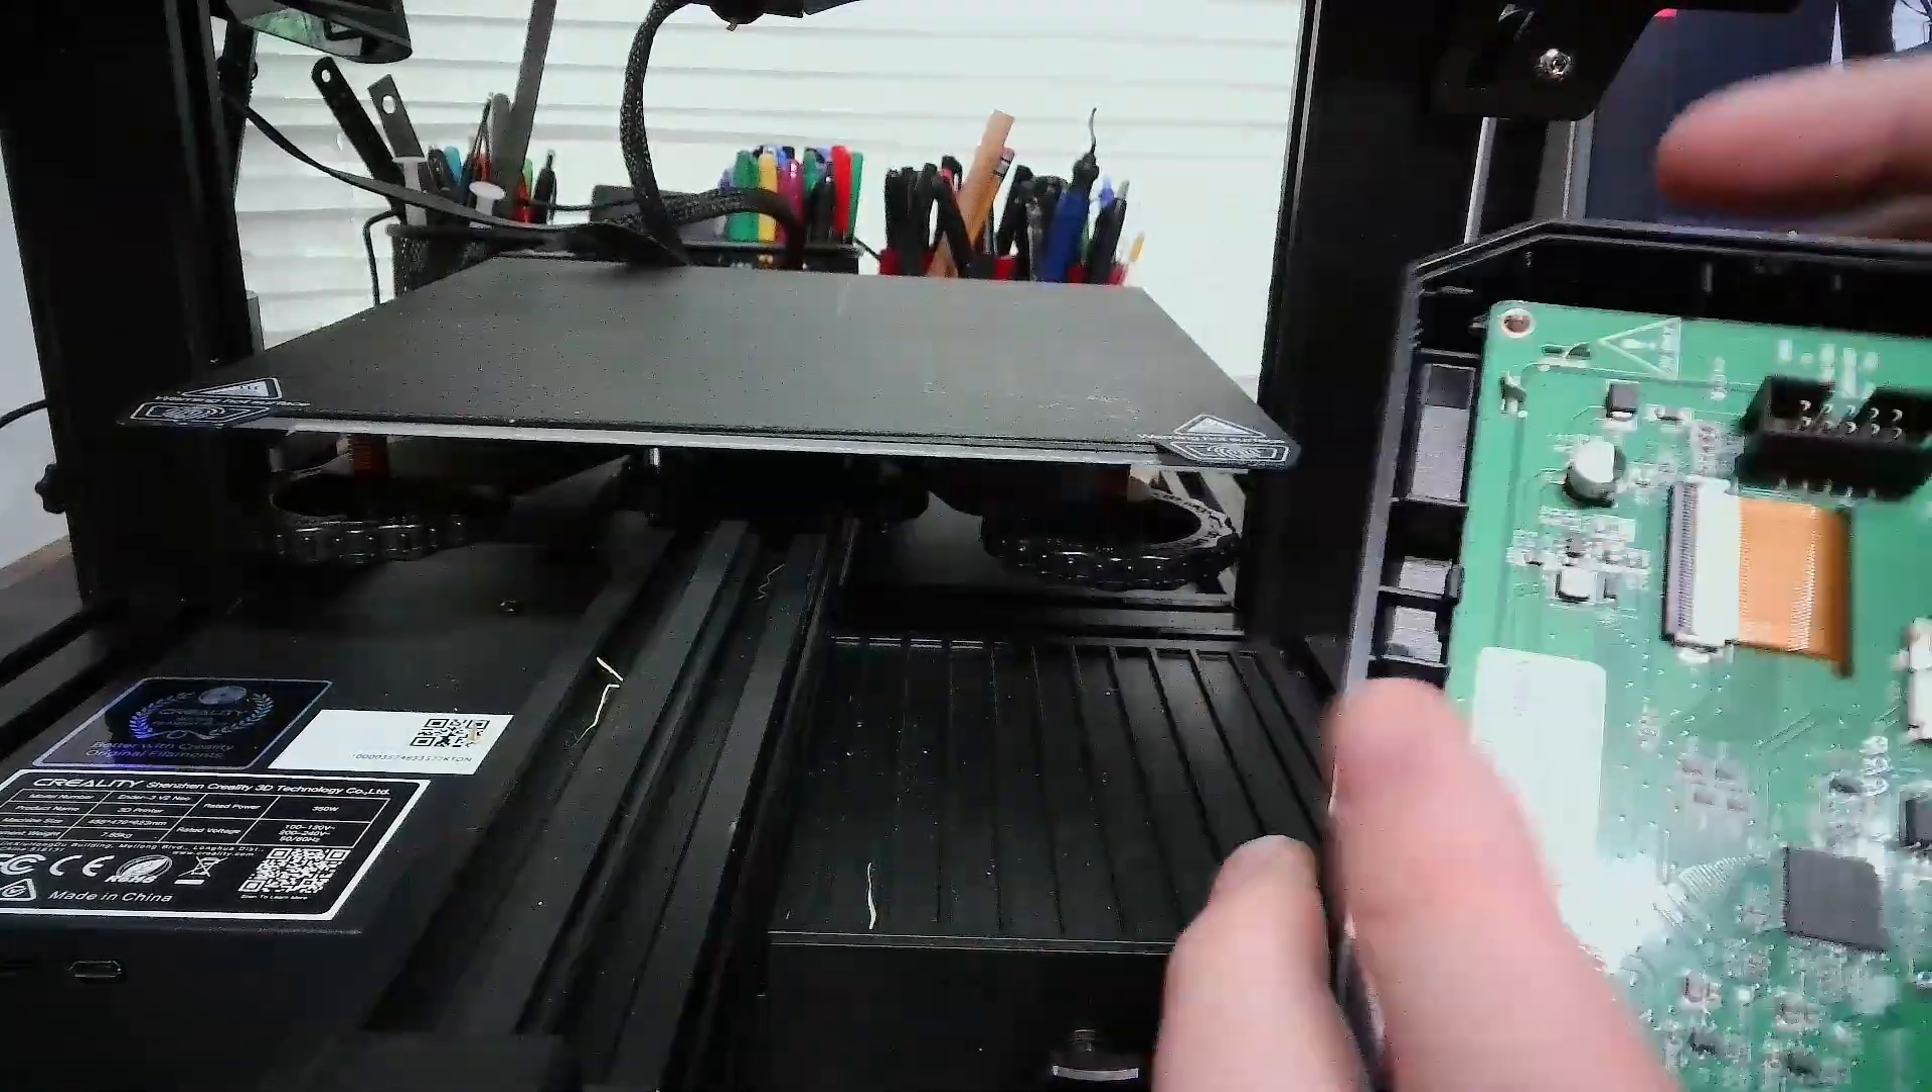I'm not going to put the back case back on yet because I want to make sure everything flashes correctly.